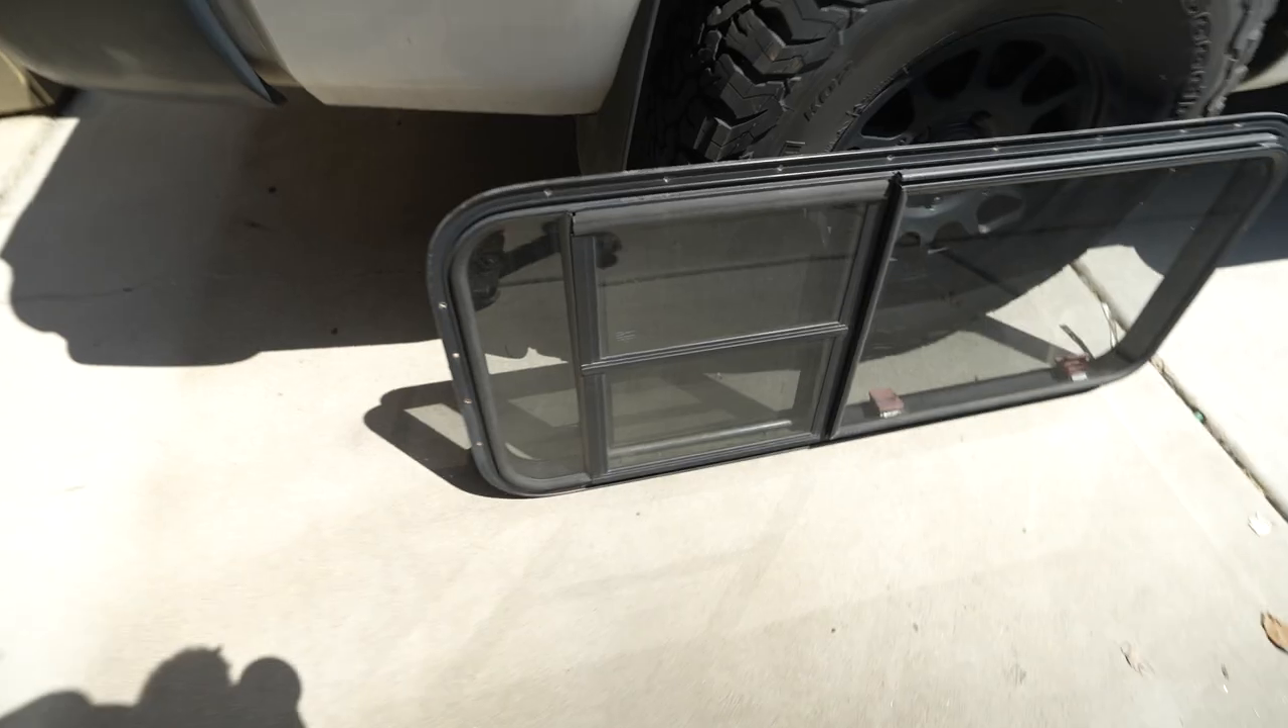So, we got the window out.